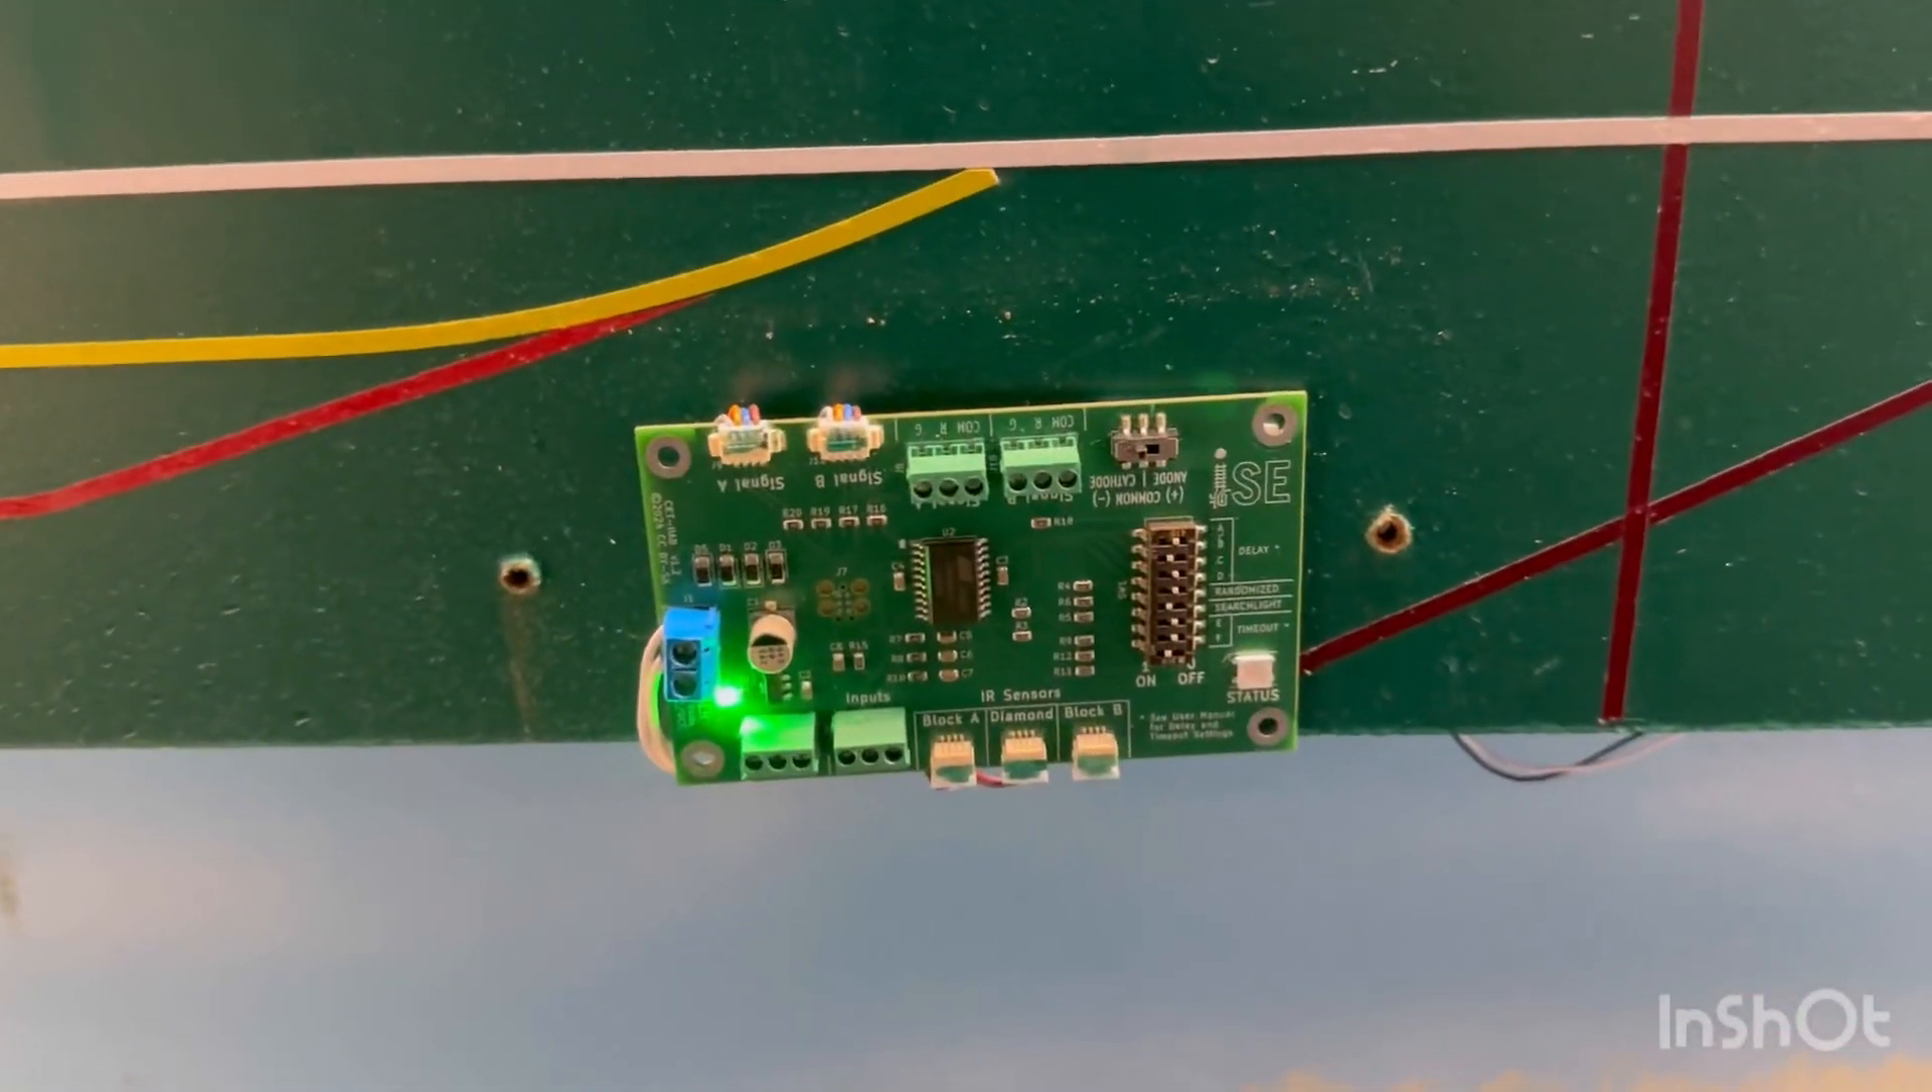I temporarily mounted the control box on the side of my fascia so I could play with the delays, which are on this side.